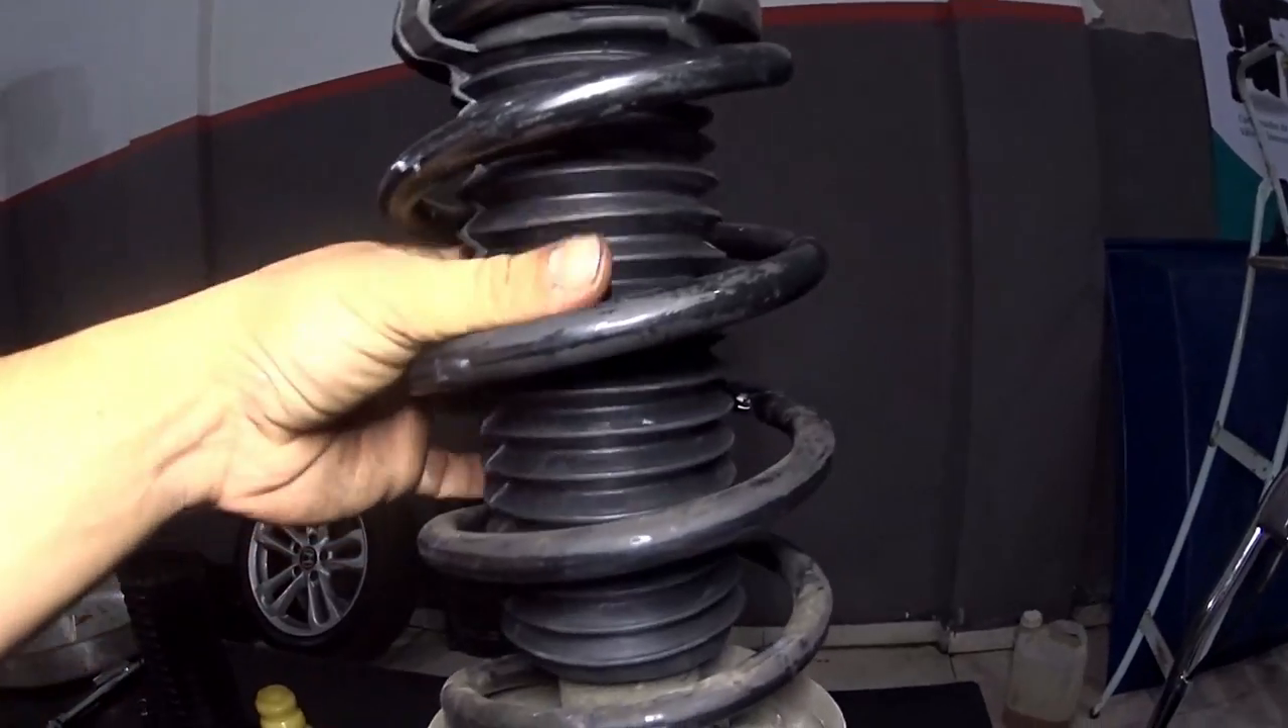Agora tudo bem montado Vocês podem ver ó A coifa ela passa aqui ó Encaixa aqui na mola.